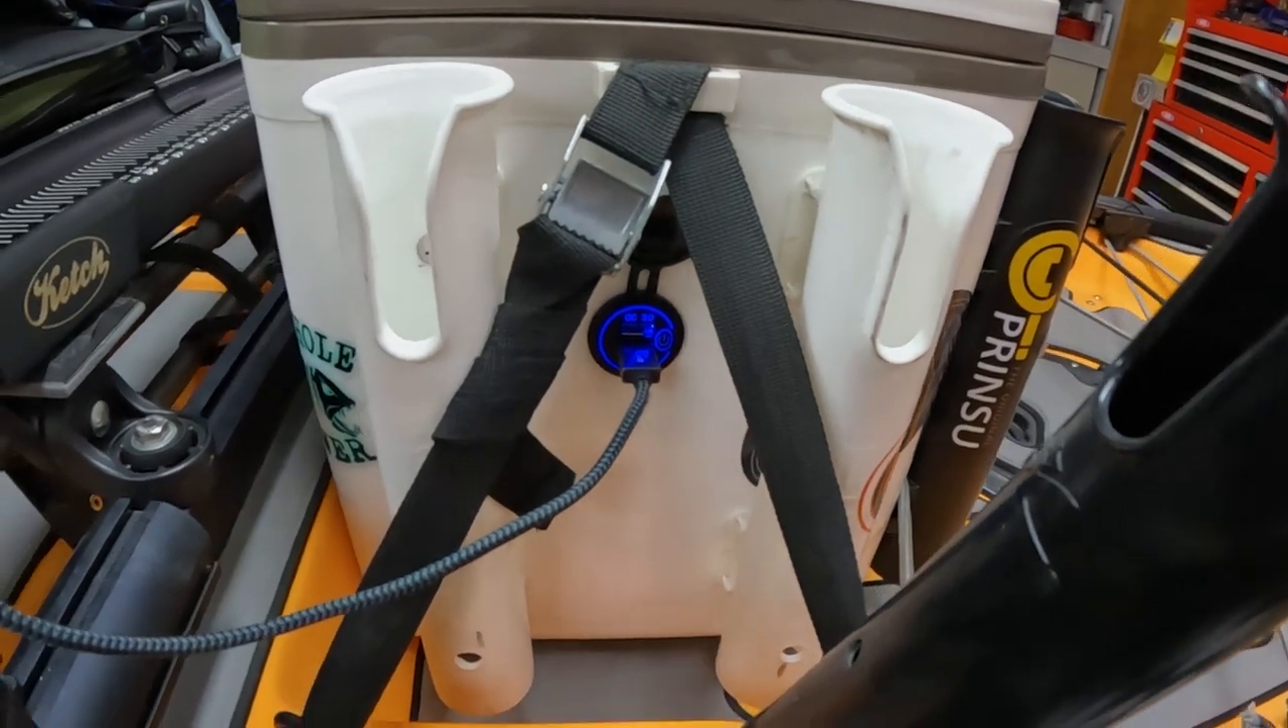Here's the side of the box and as you can see we now have a USB port and I put that right on the side.